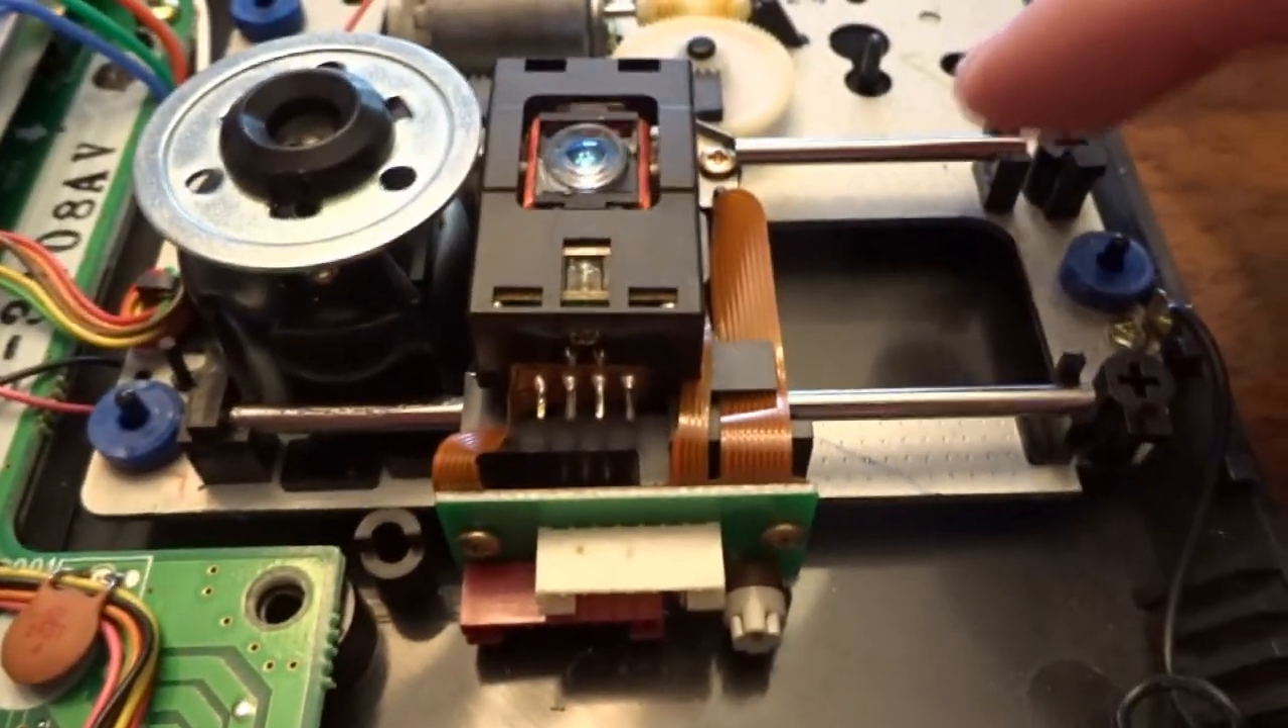And I have positioned the new lens in place on the new track as well.